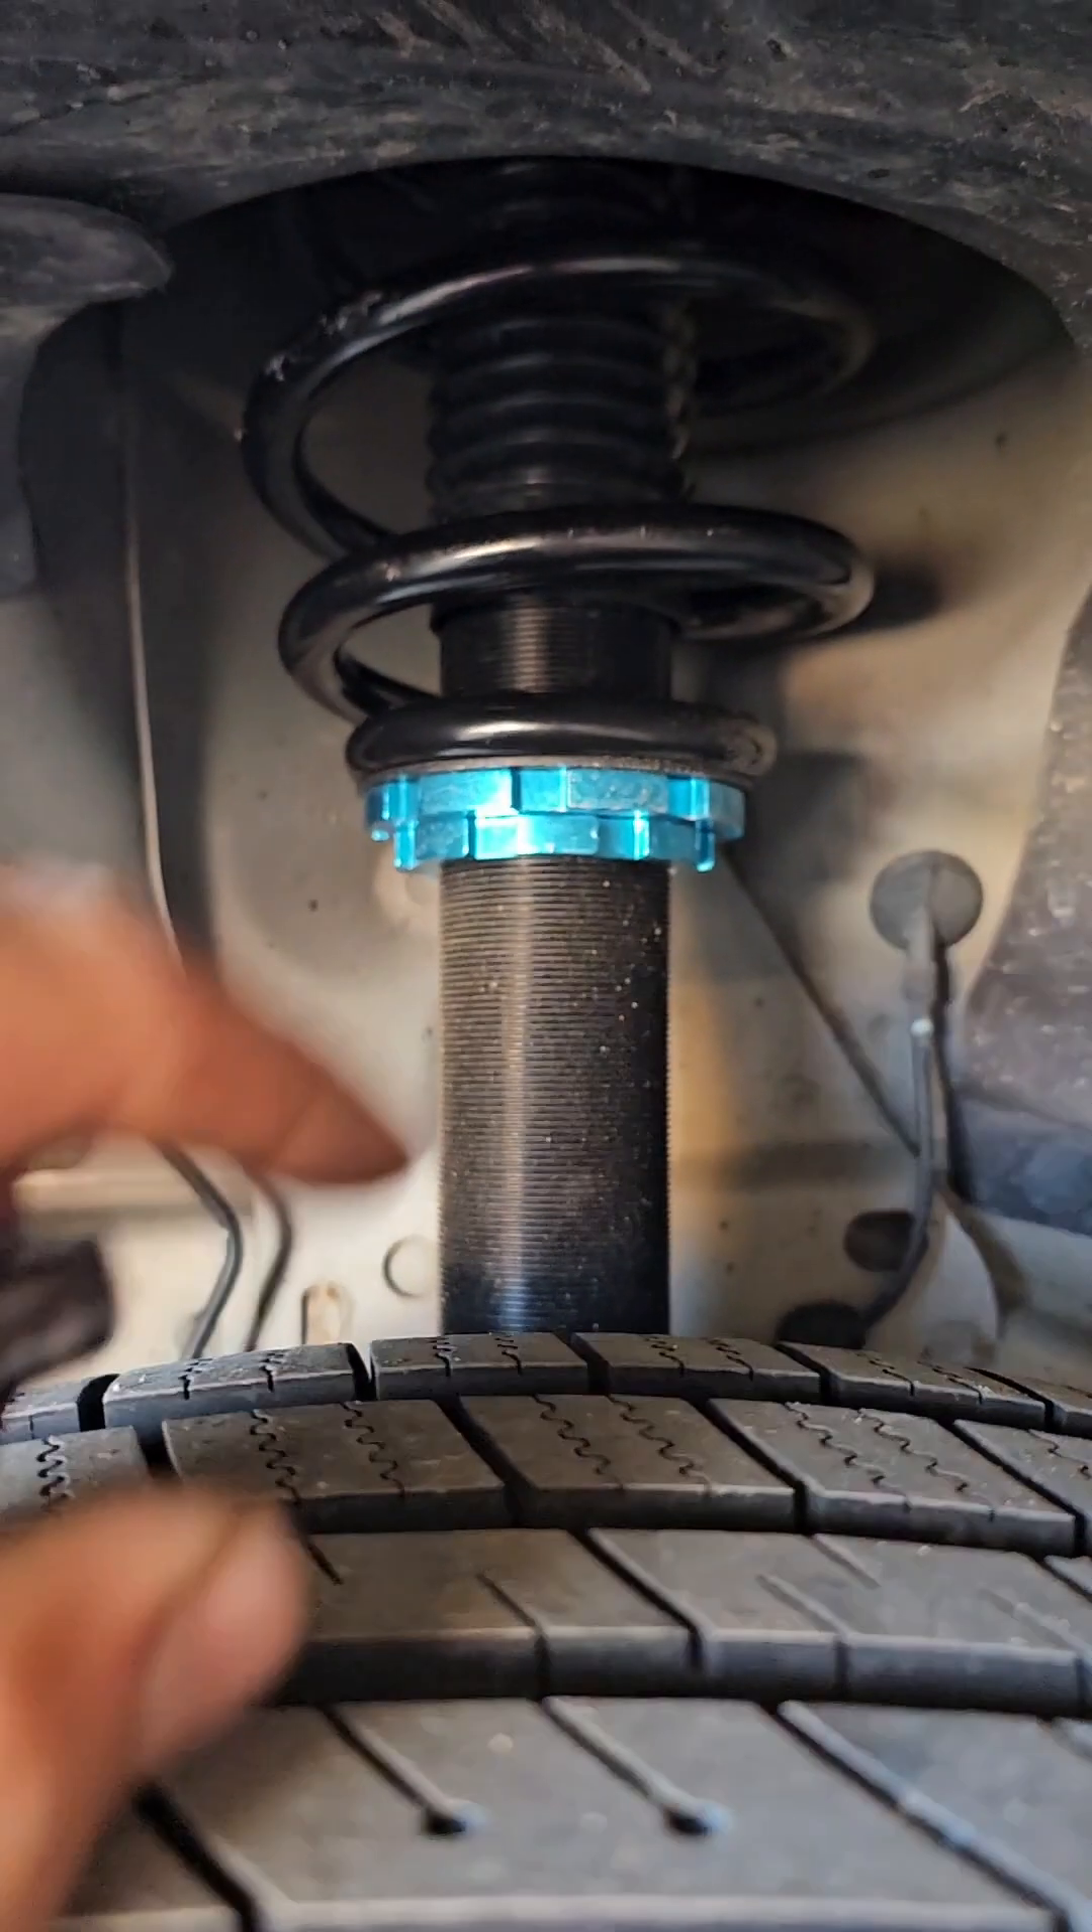You see right here these are my coilovers that are already installed.